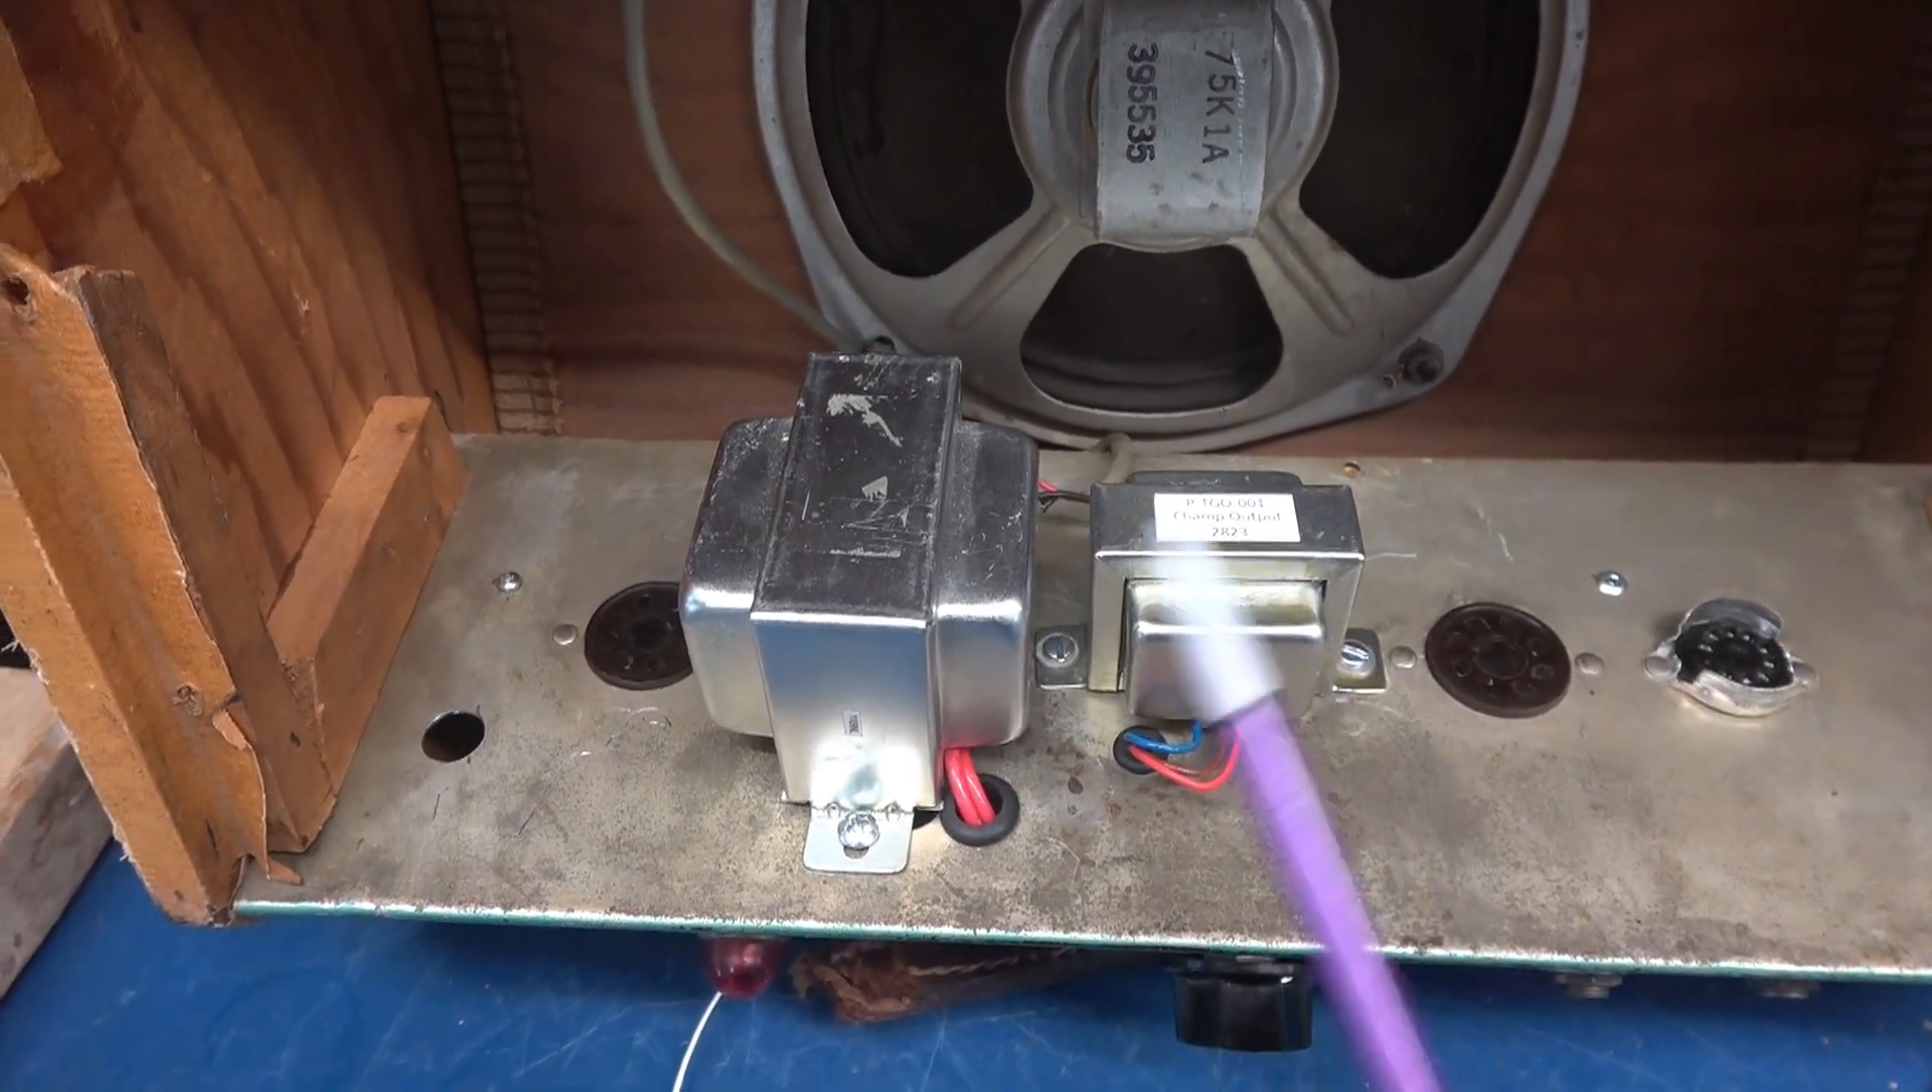I got the power transformer and the output transformer mounted. Relocated the AC in here.